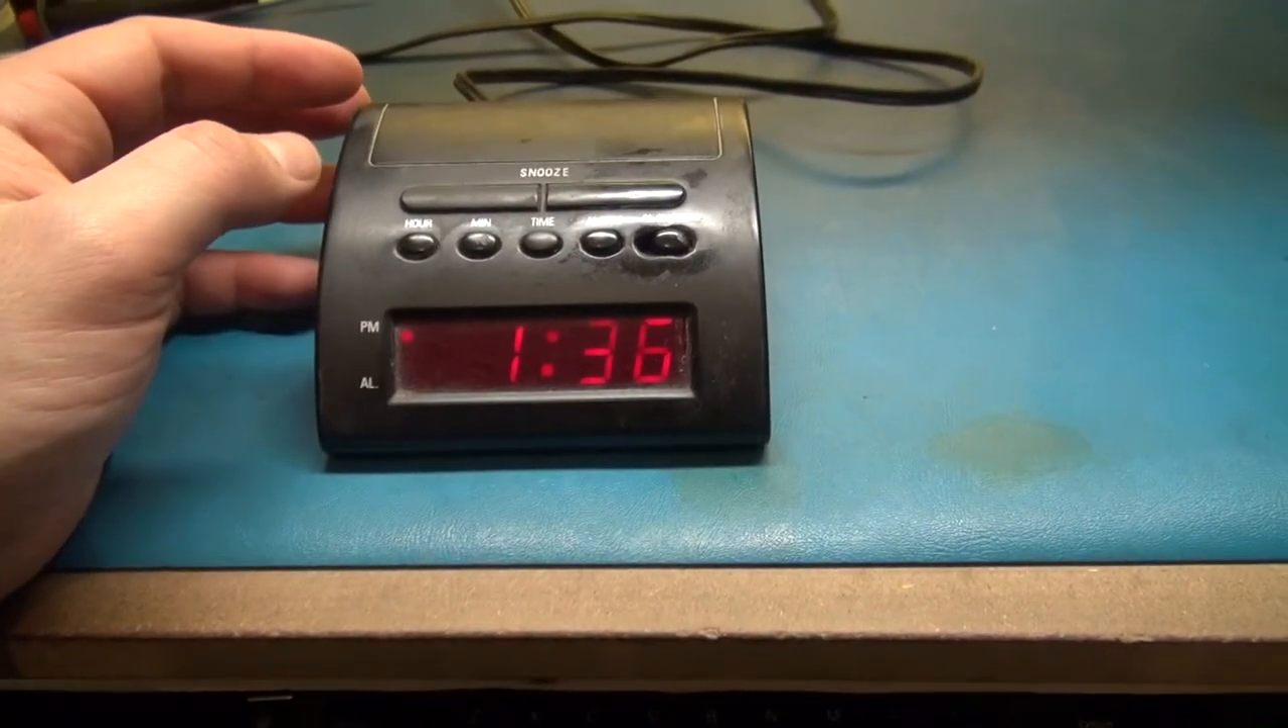I've got the alarm clock all back together.